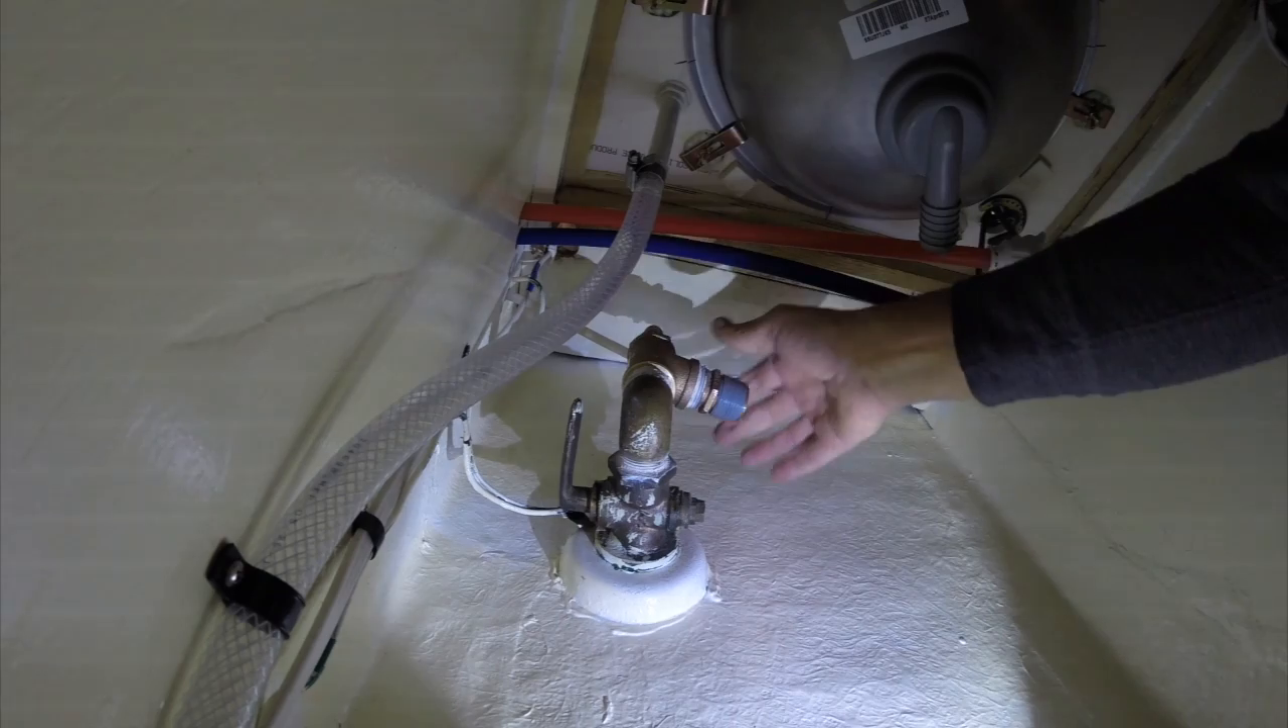I got the T fitting and the appropriate nipples installed.